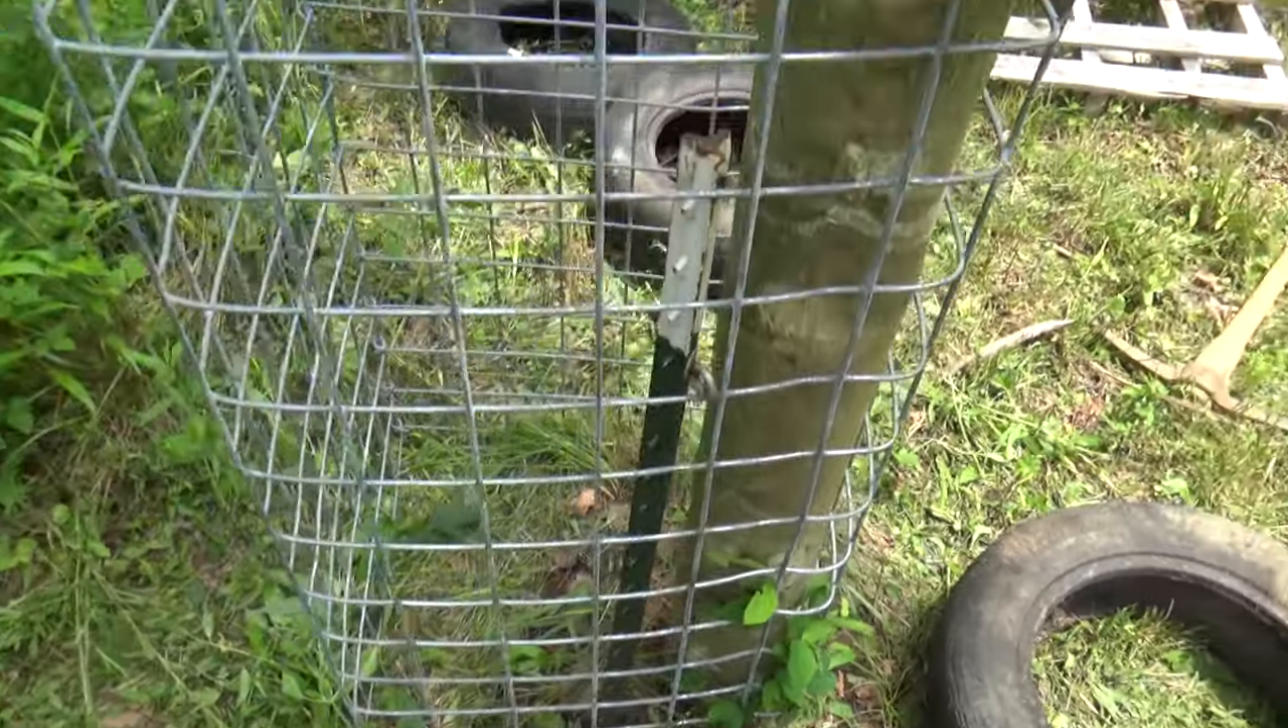And you can see where I dropped that four foot post right here in the corner of the cage.